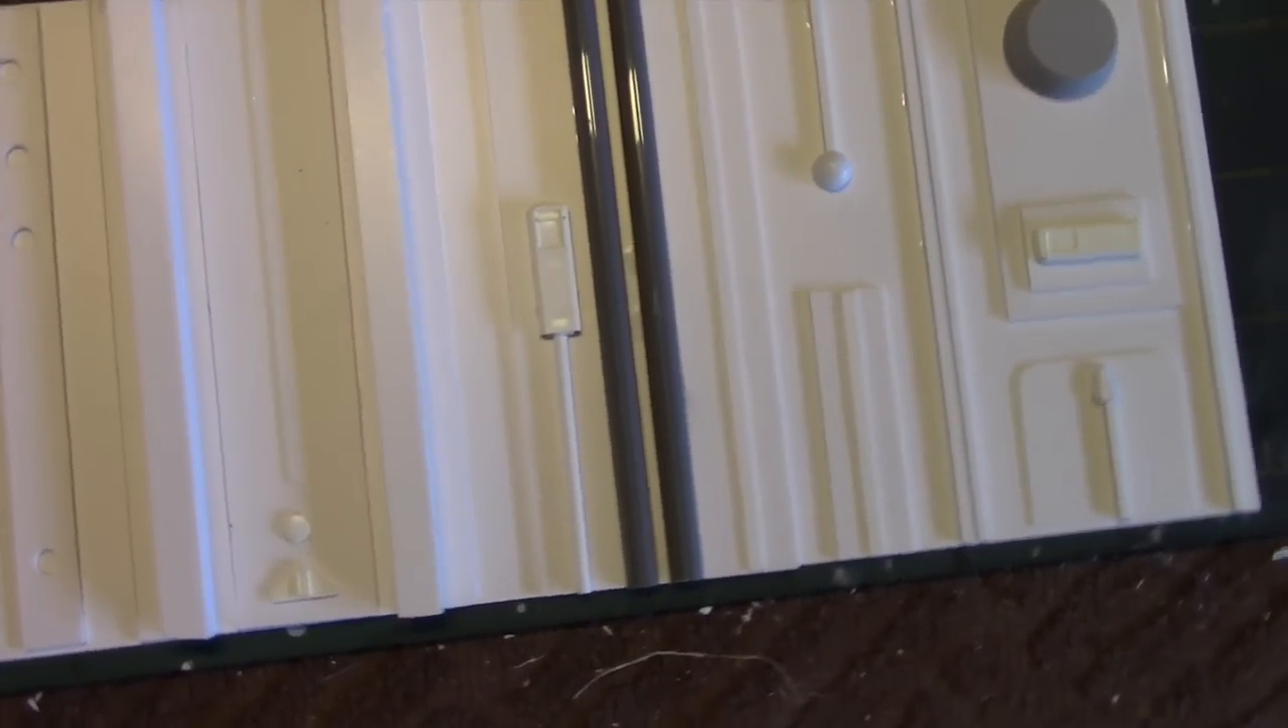Here's our blank piece of styrene plastic and after laying down our different odds and ends here it looks like this.